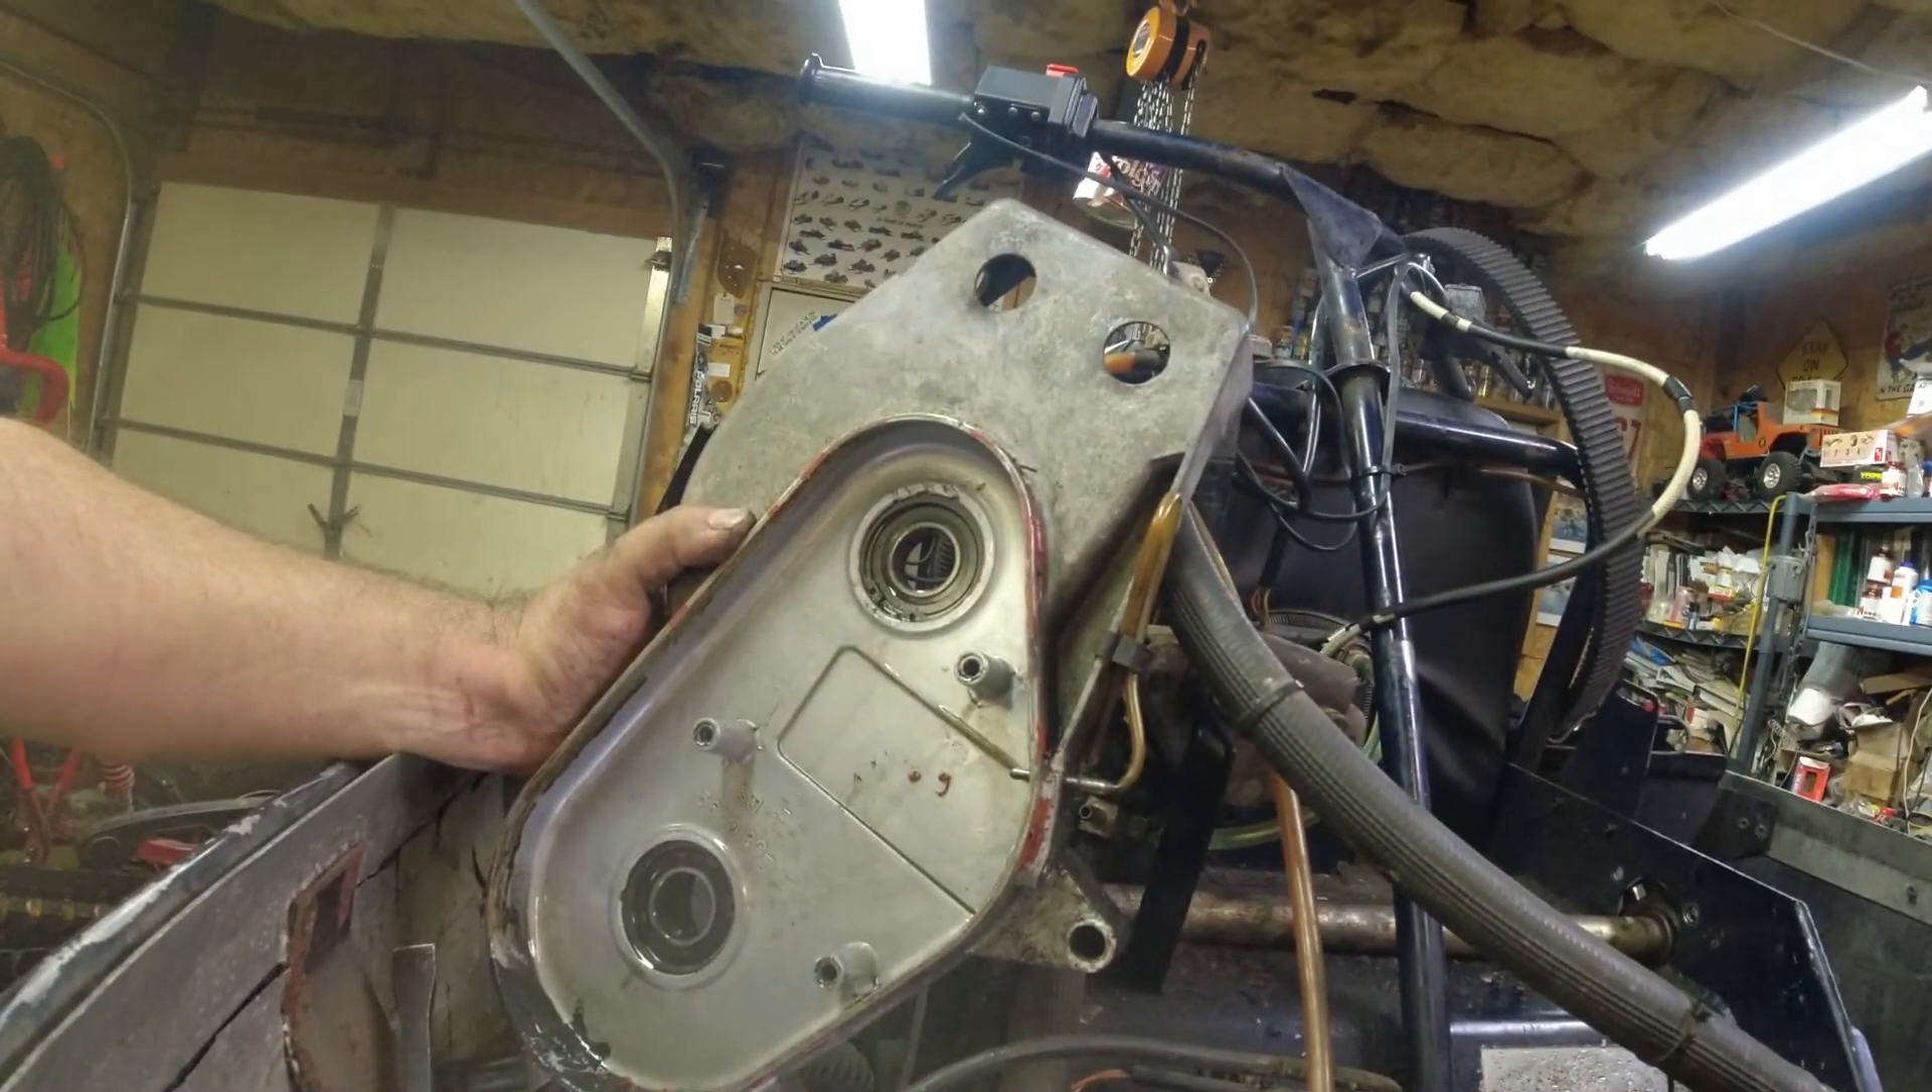There we go. Chain case is out.